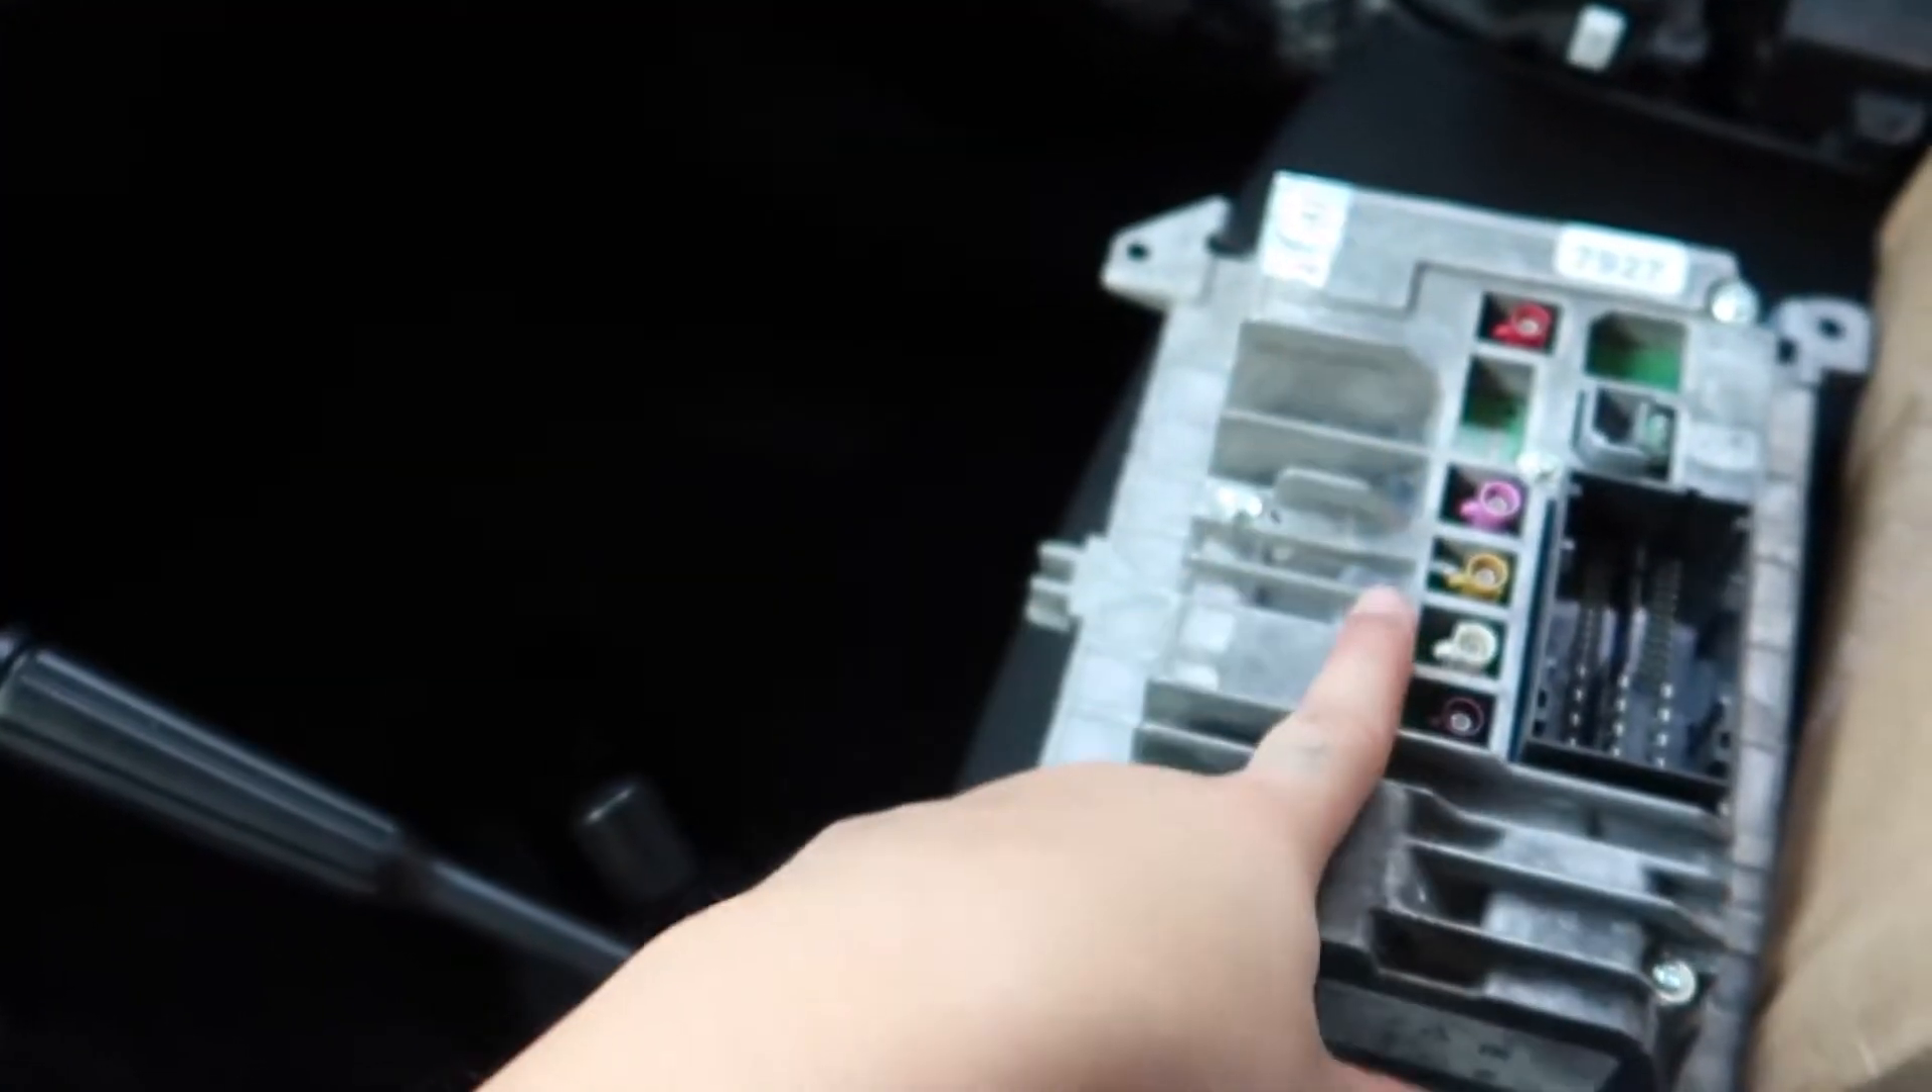The radio is out but it's all unplugged.